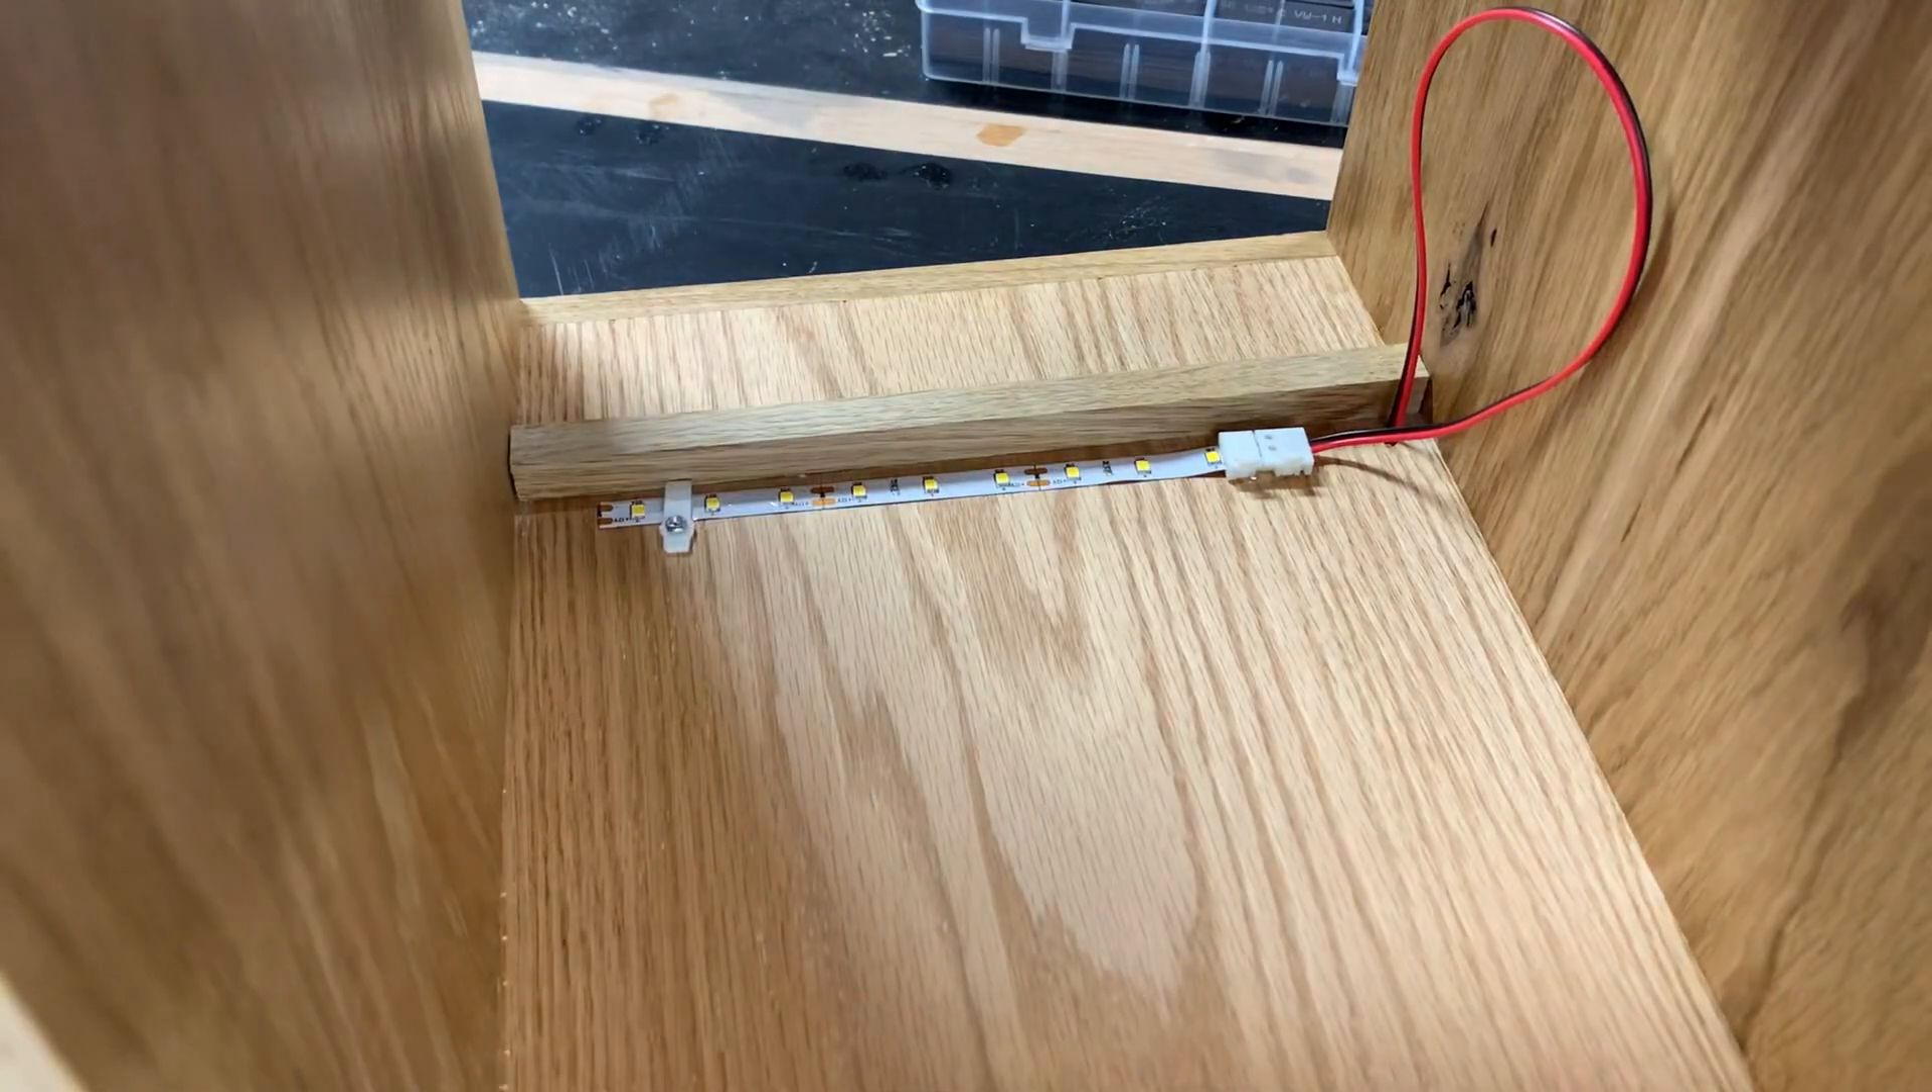I then permanently installed the strip onto the cabinet with a little dab of glue under the connector and a little tiny screw down clip.